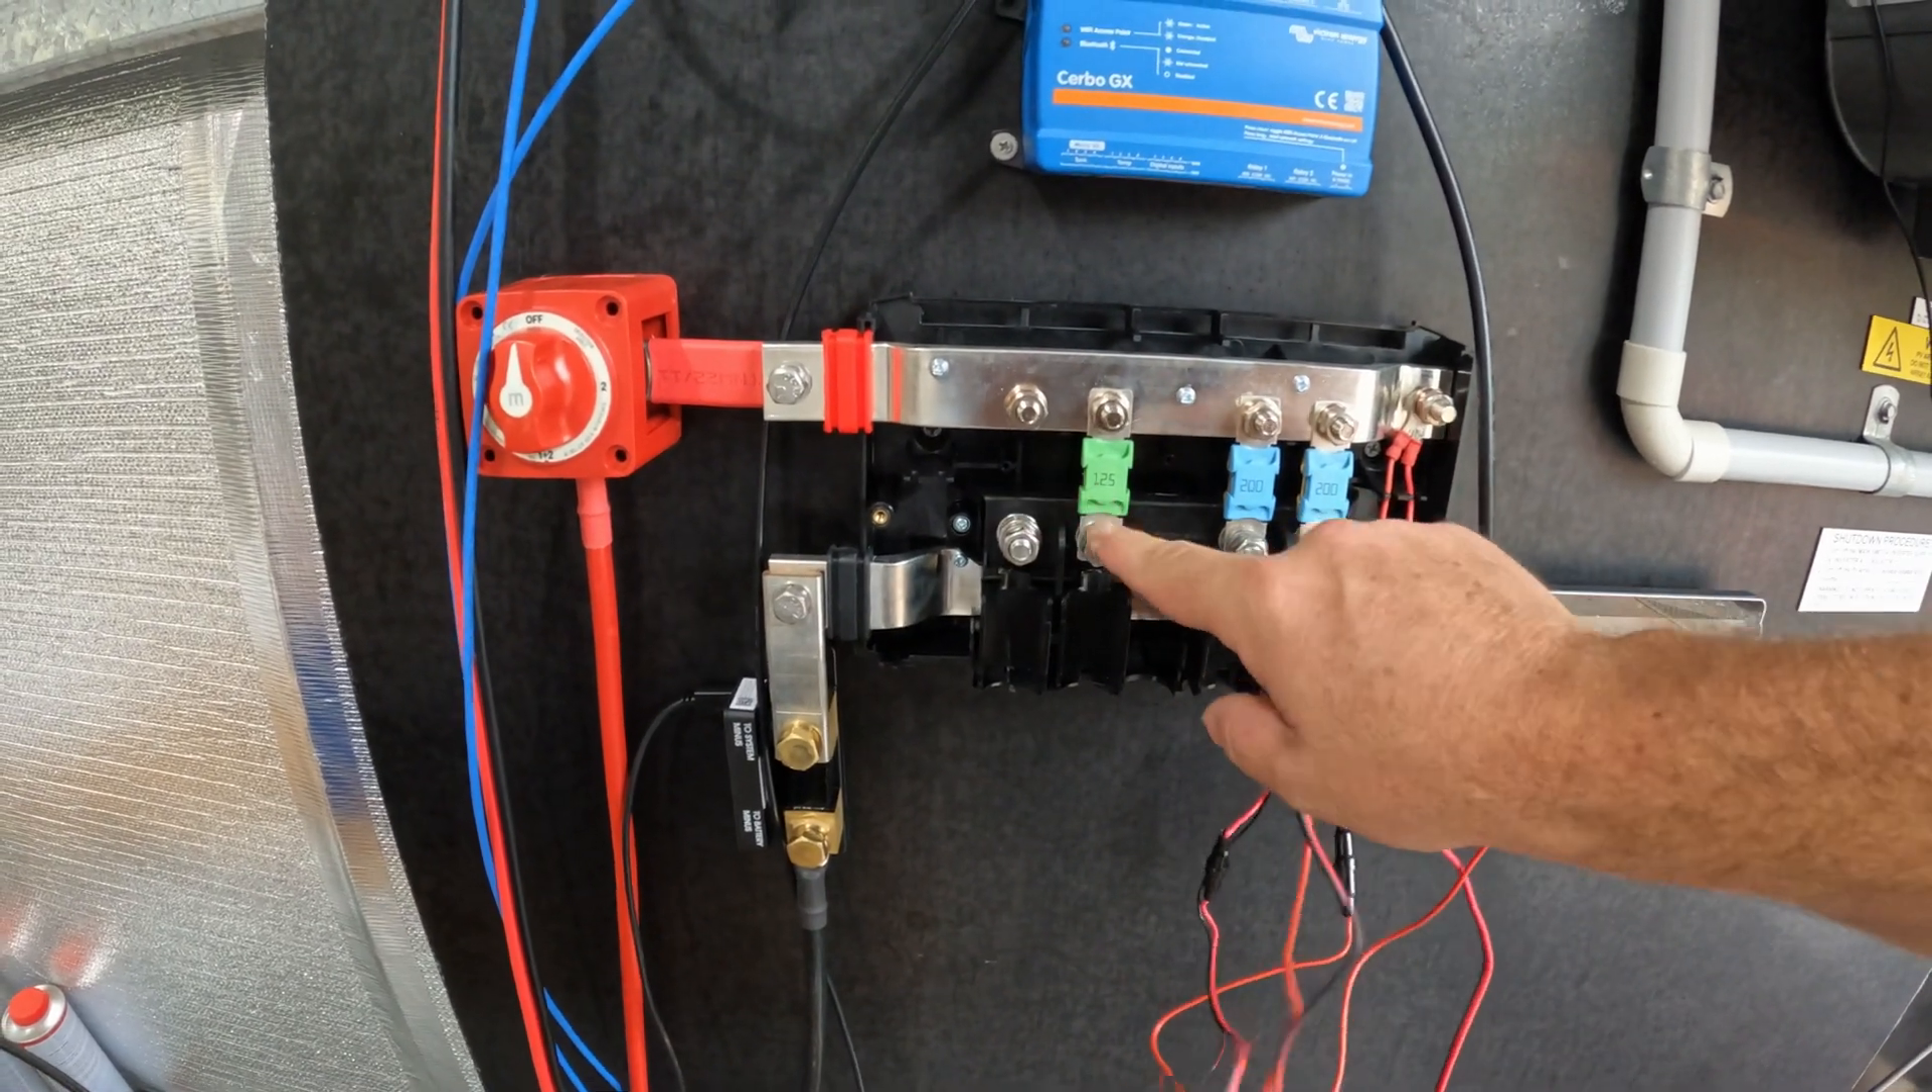And we've got our fuses in place, so 125 amp for the solar feed.